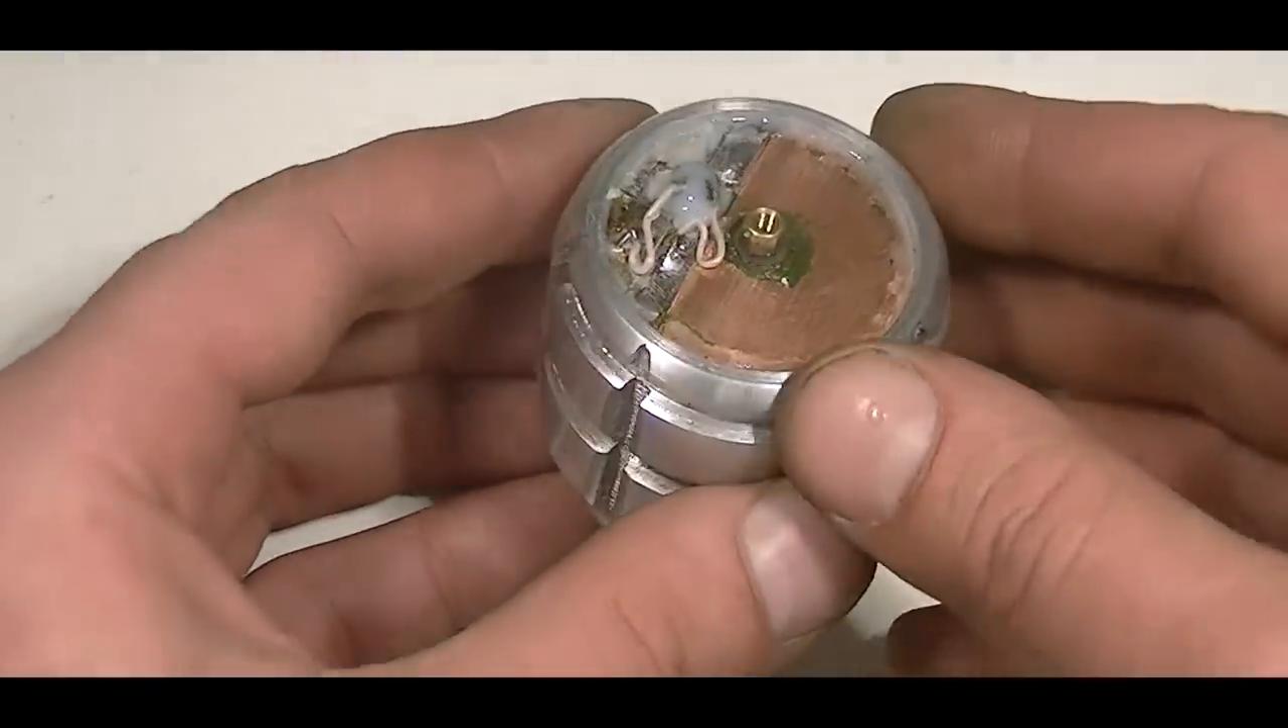Установил, с вашего позволения сказать, печатную плату в корпус.